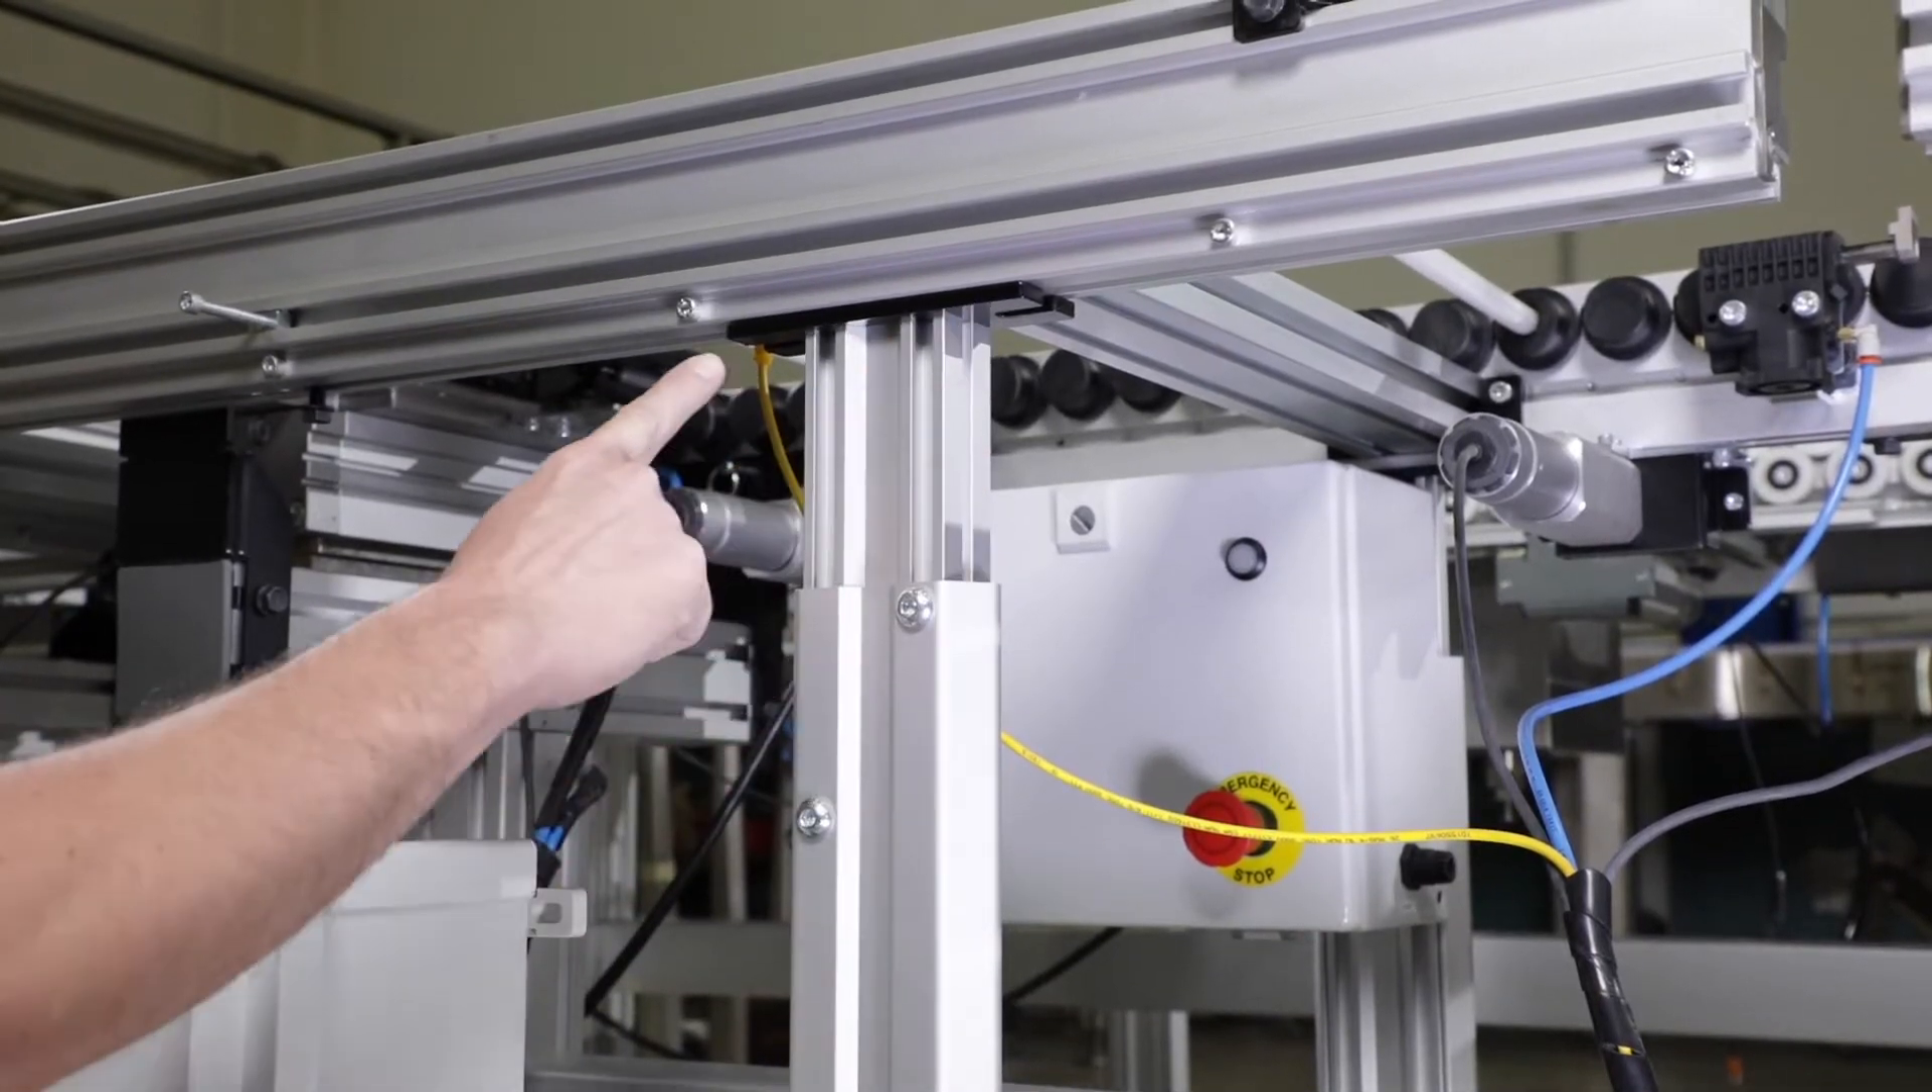Here the stand has already been put into place.